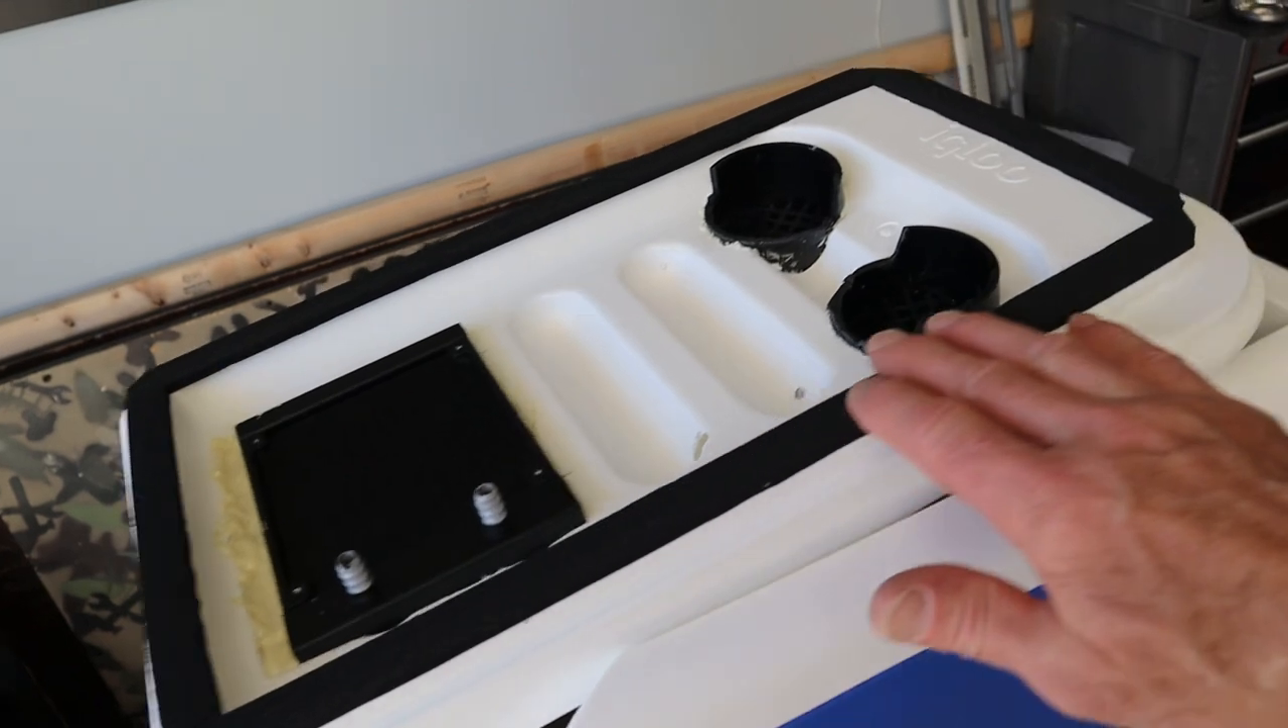All right, we've got the sponge tape installed all the way around. That'll make a nice seal.